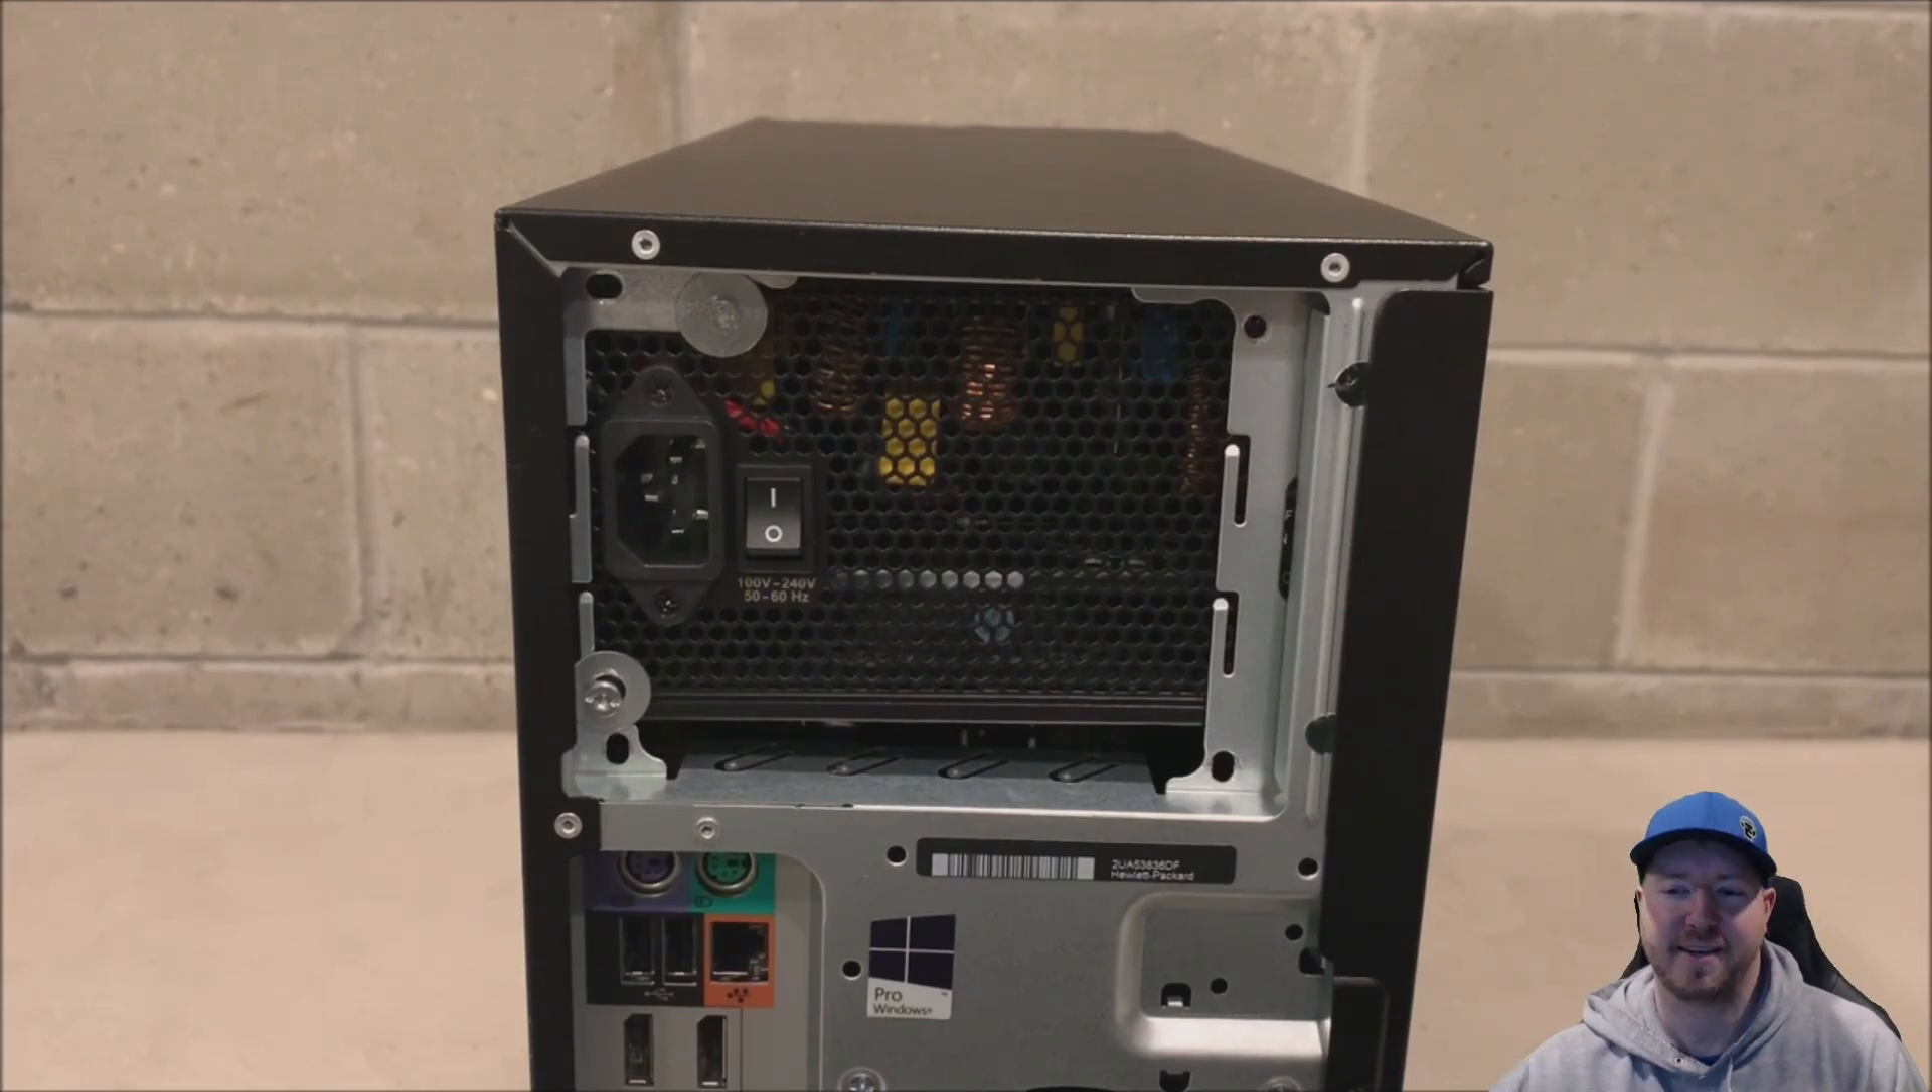See how cleanly we mounted the power supply. And we are, you know, it is not perfect. But, it is securely installed.